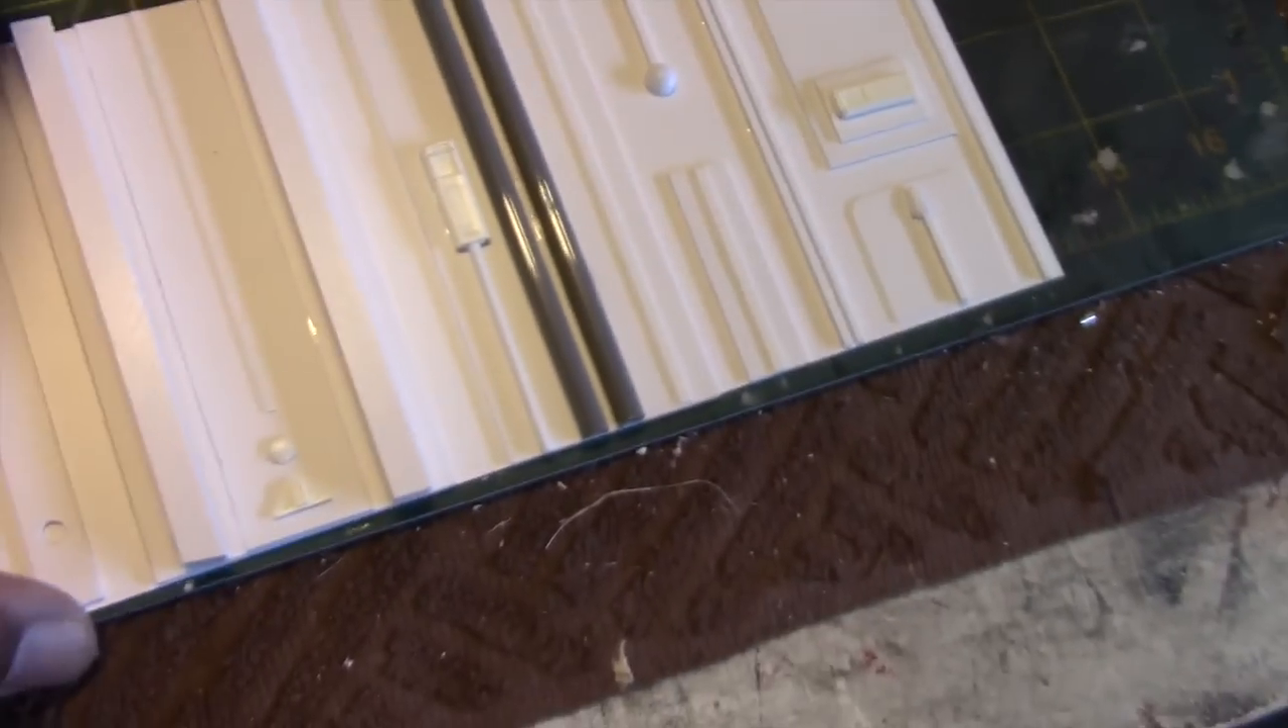Here's our blank piece of styrene plastic and after laying down our different odds and ends here it looks like this.